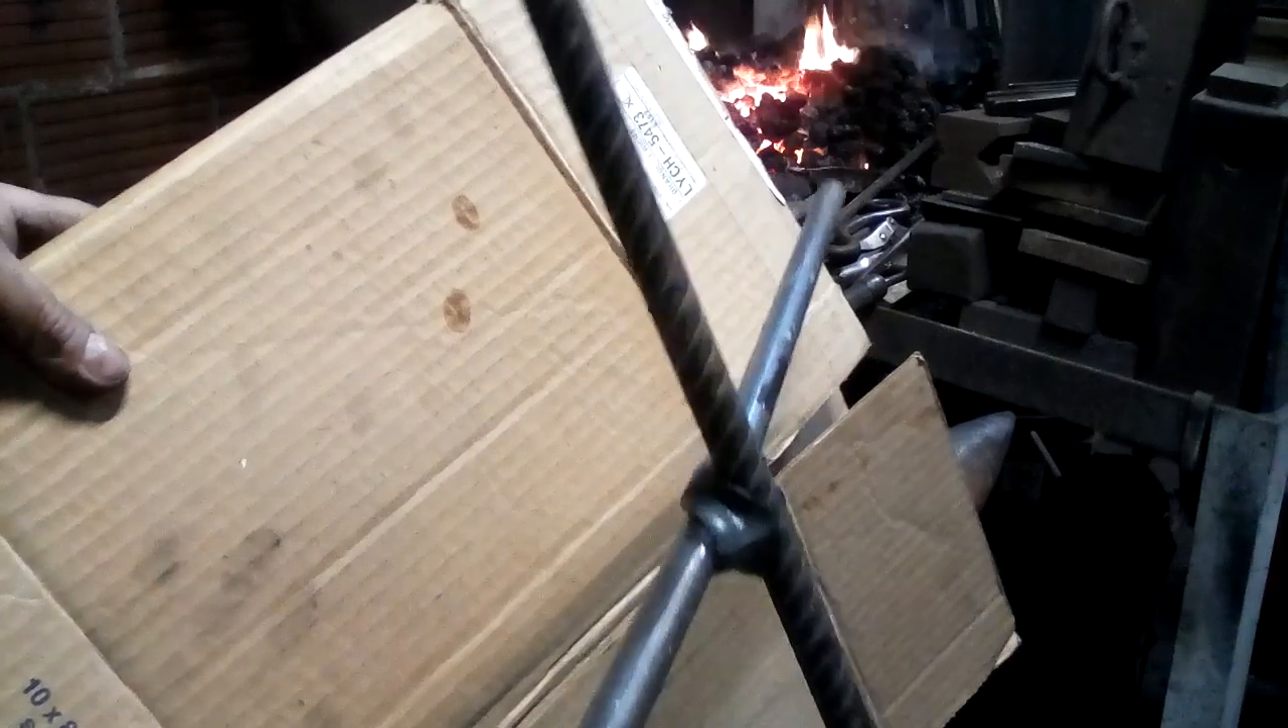Now see if you can see how that piece of square pipe has gripped both of those rods.